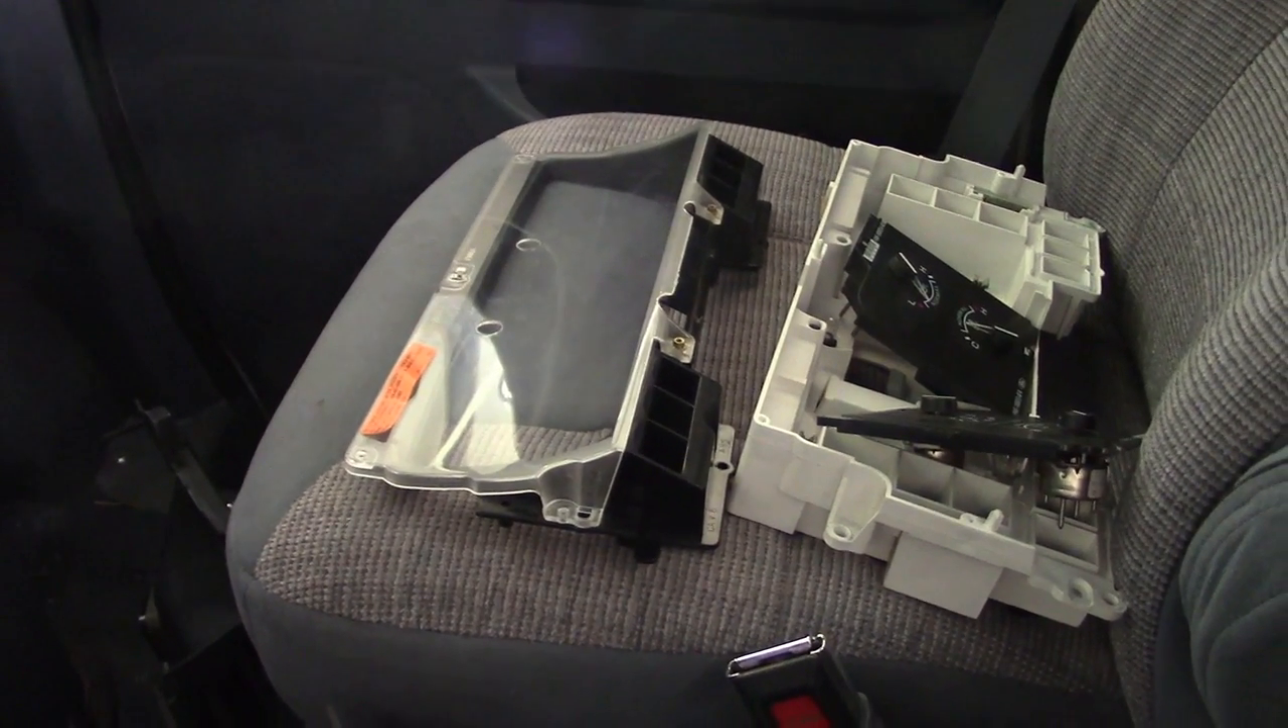I tore the dash completely apart and pulled the instrument cluster out.